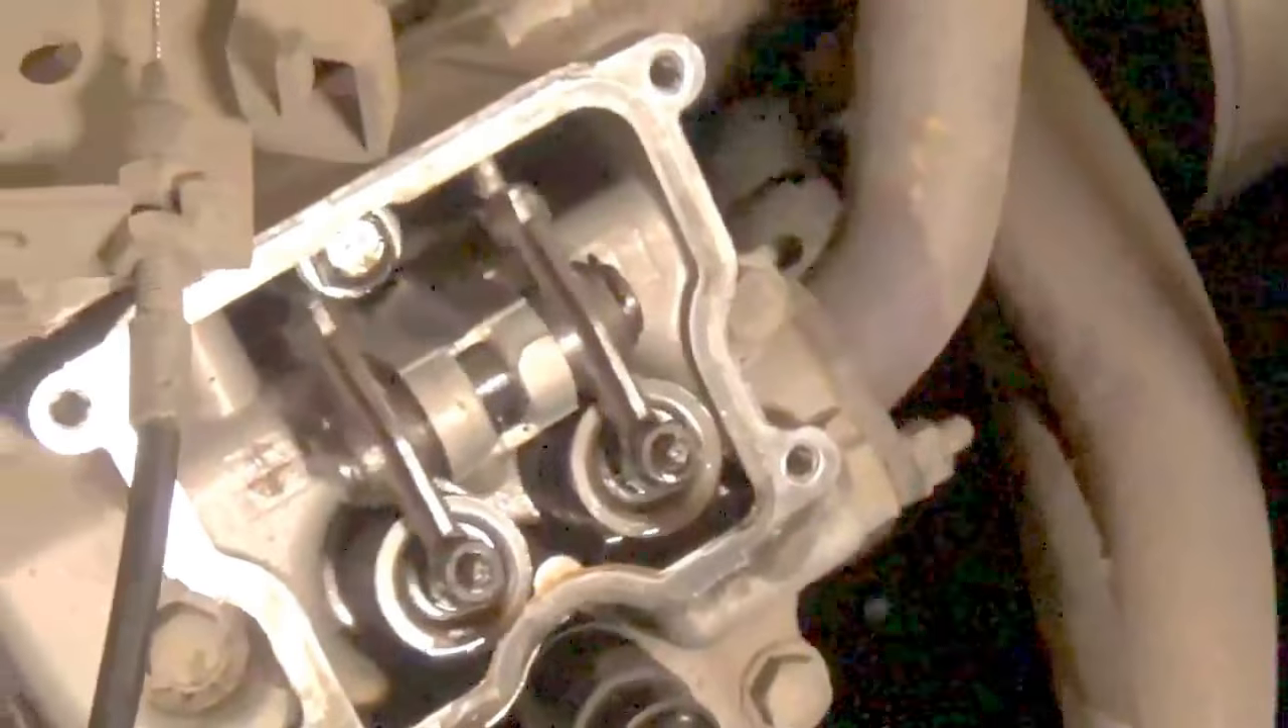All right, so you'll see here we have the valve covers removed.